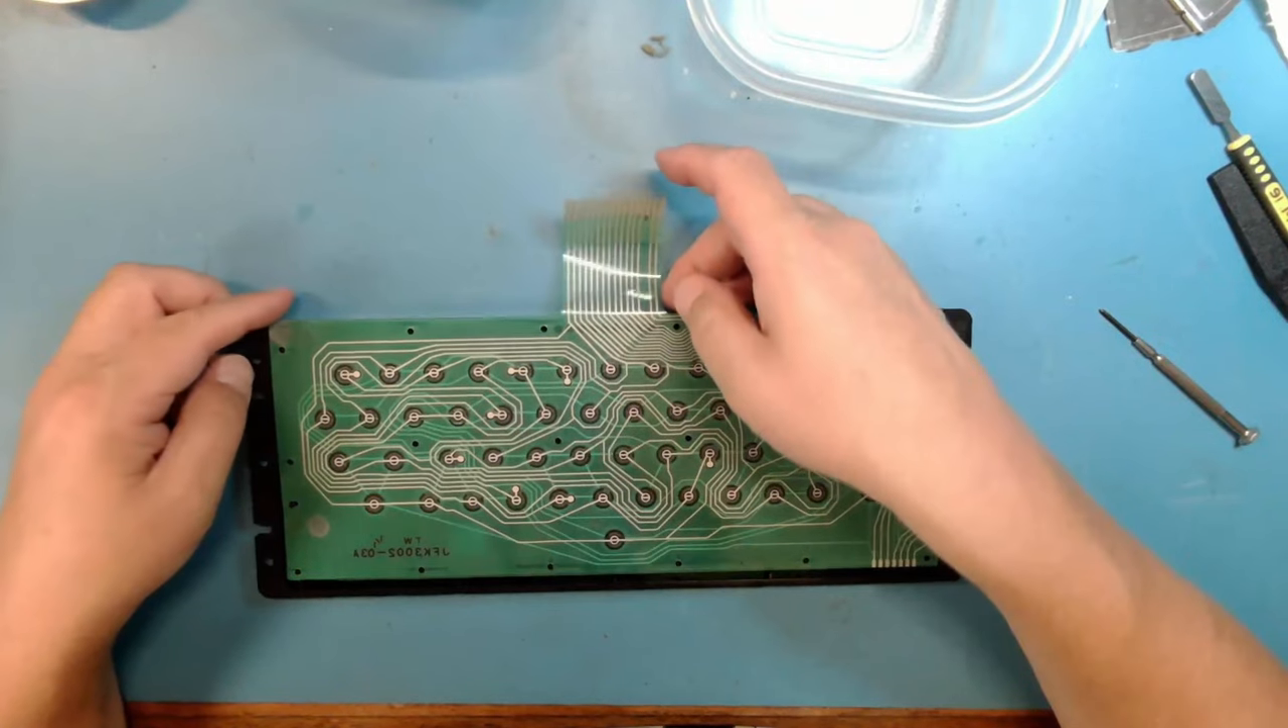And you have the exposed membrane now.